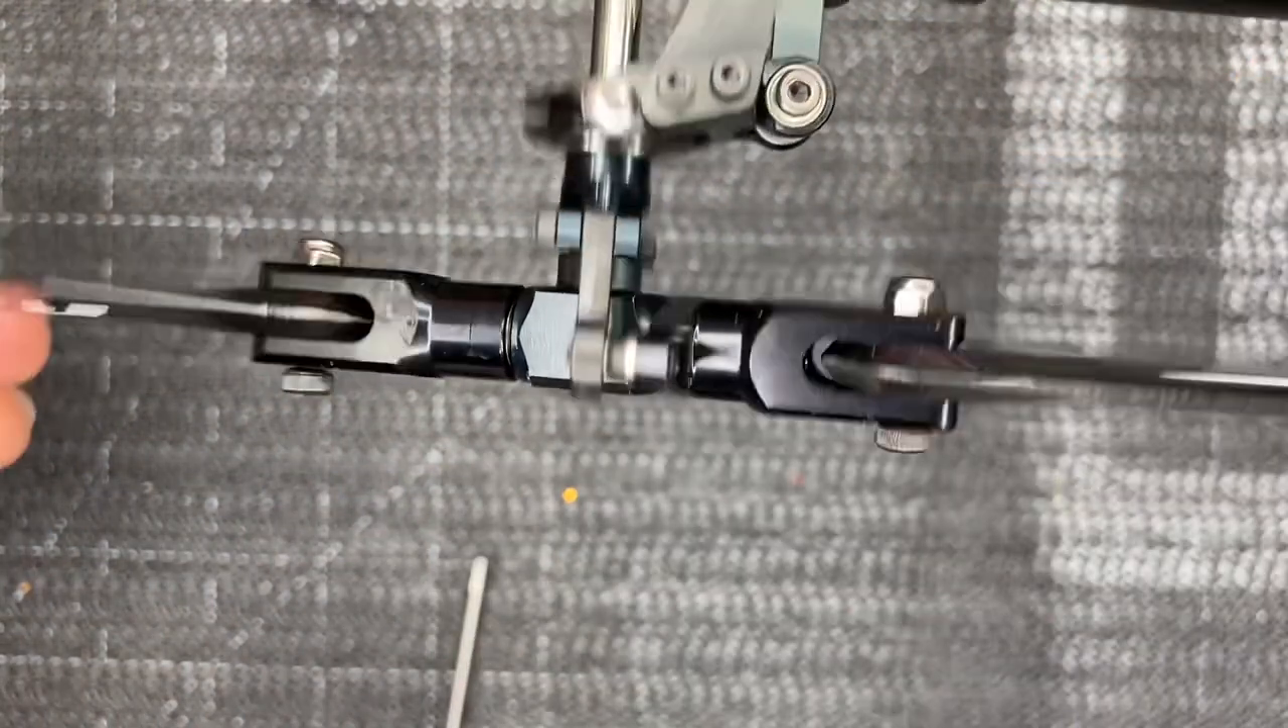So now our tail blades are on.